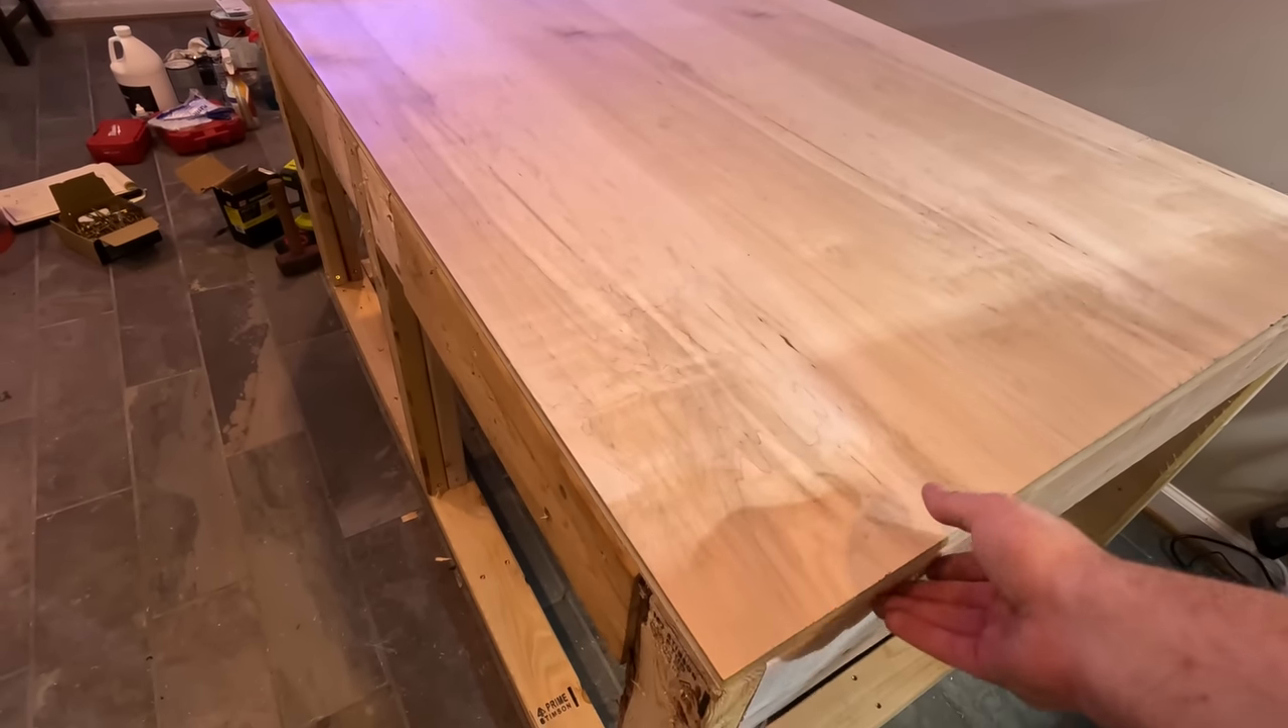But as far as the base goes, we went ahead and laid it on the stand because we're going to be doing the work up high.